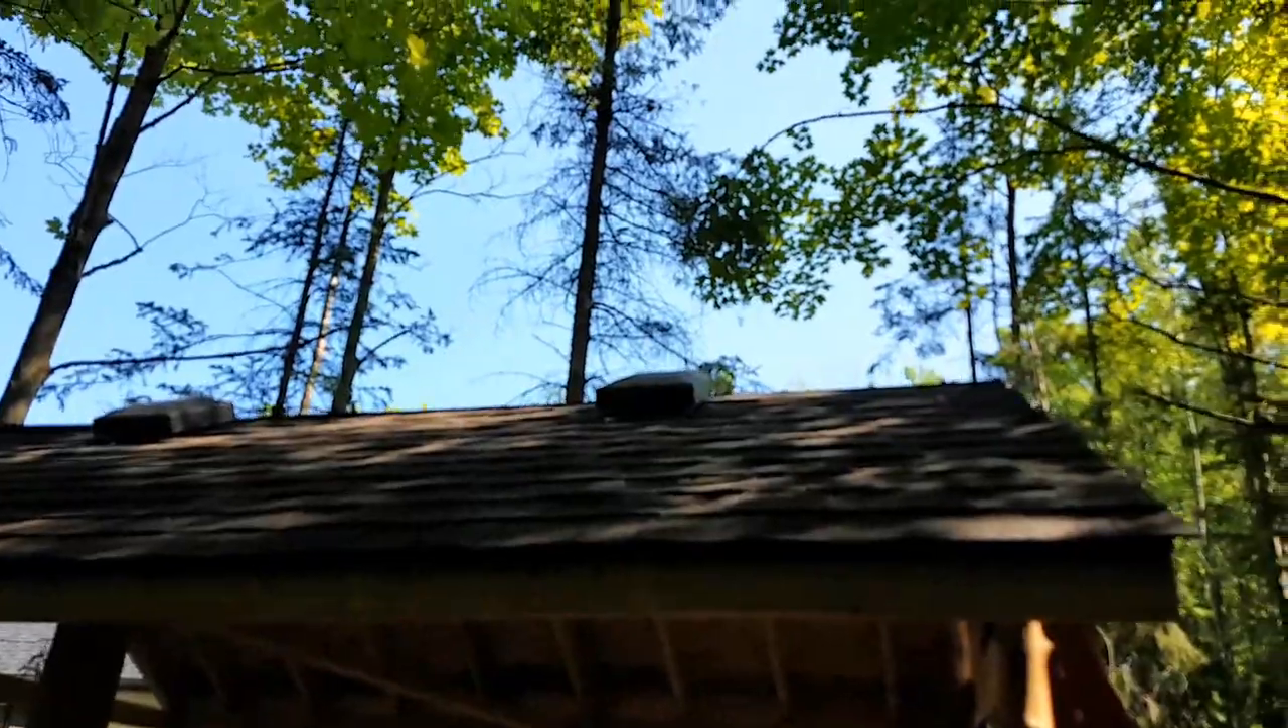And I had to put in the two roof vents. And they're in there.